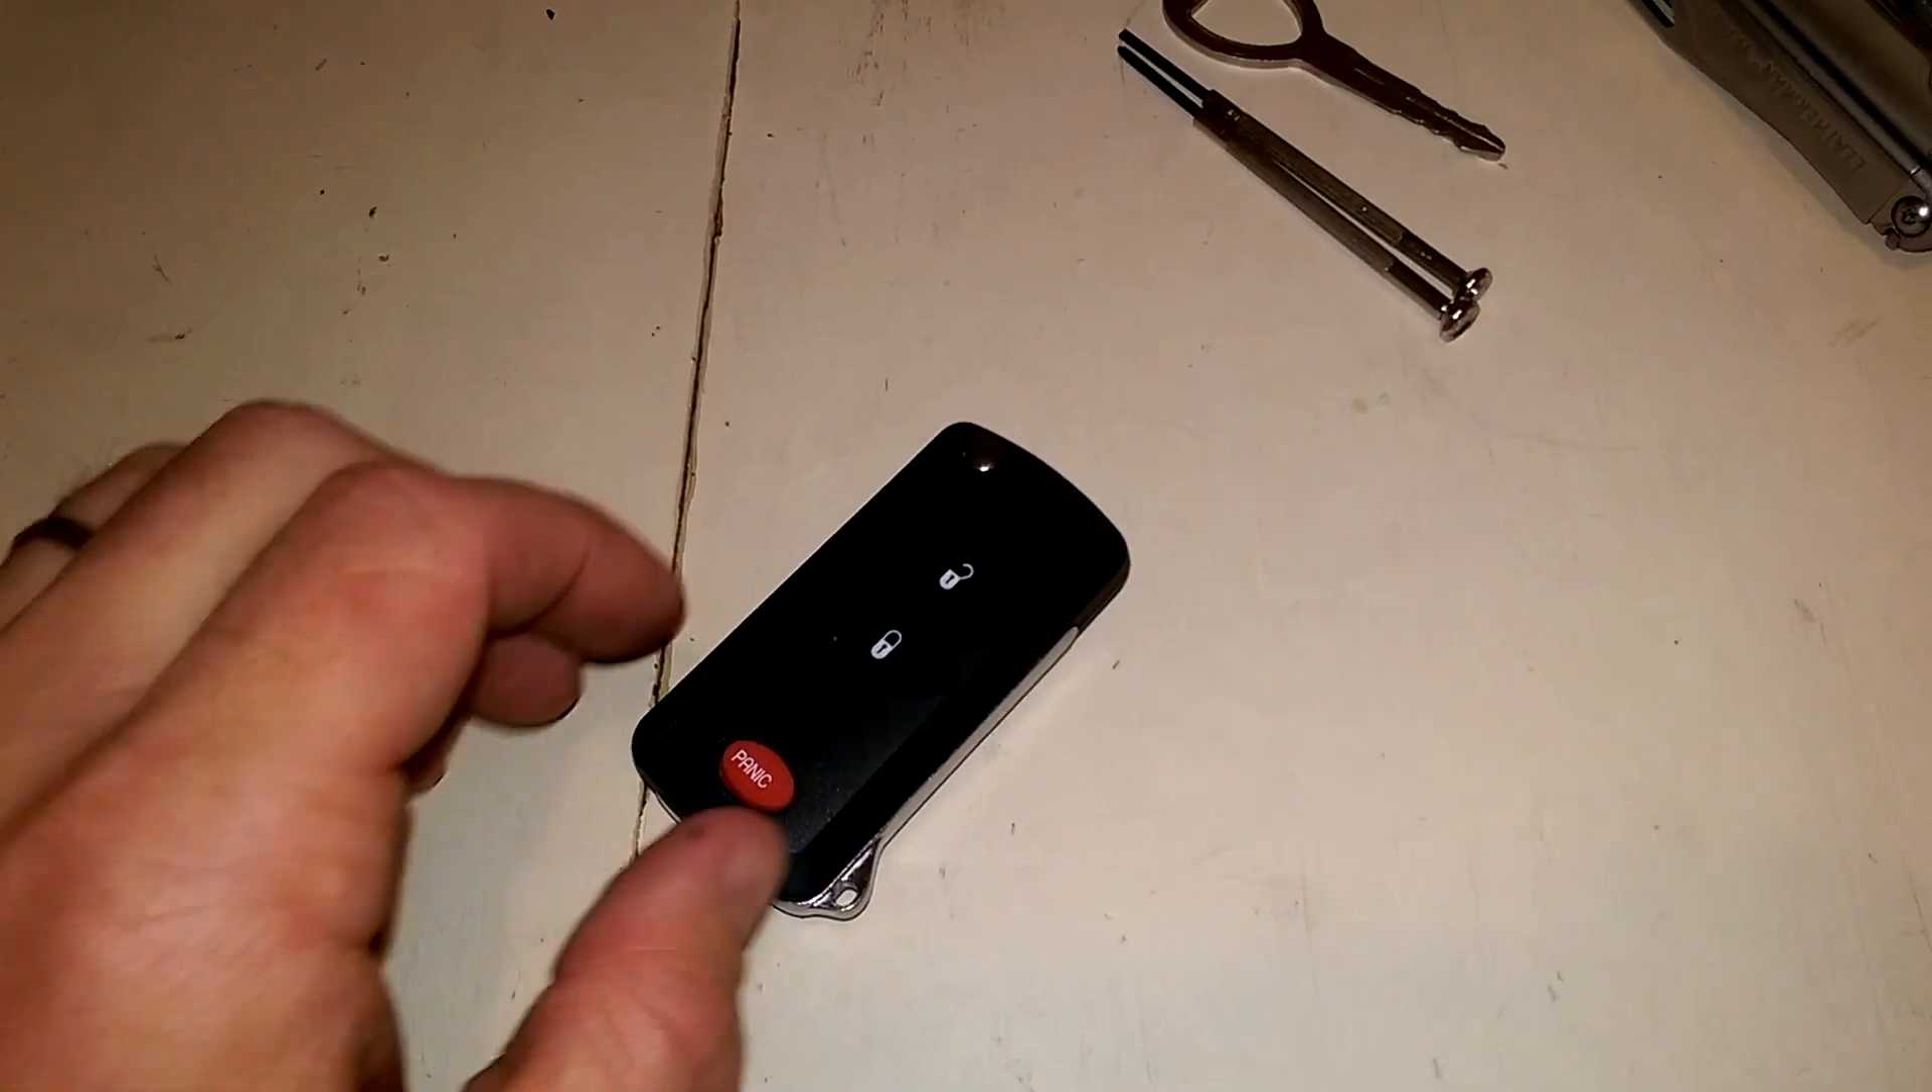Here I have the remote reassembled.